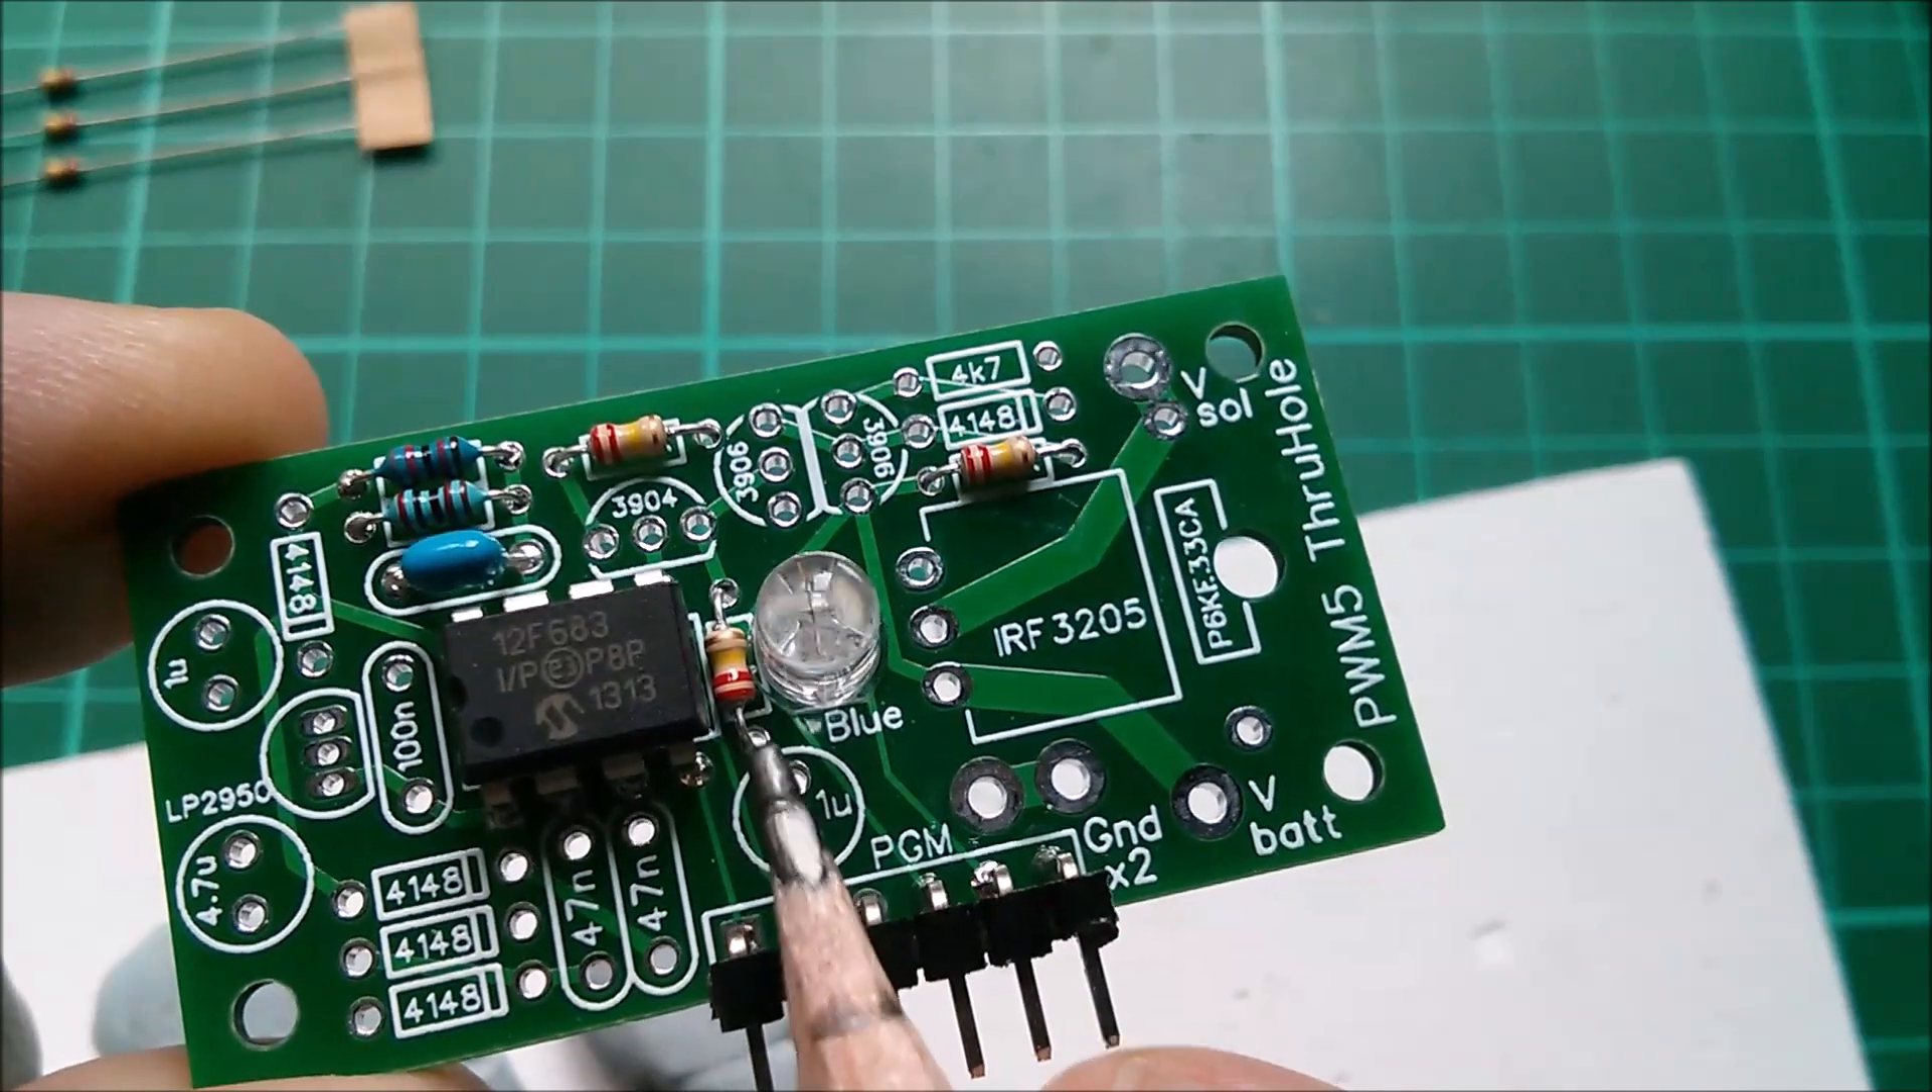A little bit of a mismatch here we've got the resistor slightly pushed over by the flange on the bottom of the led.